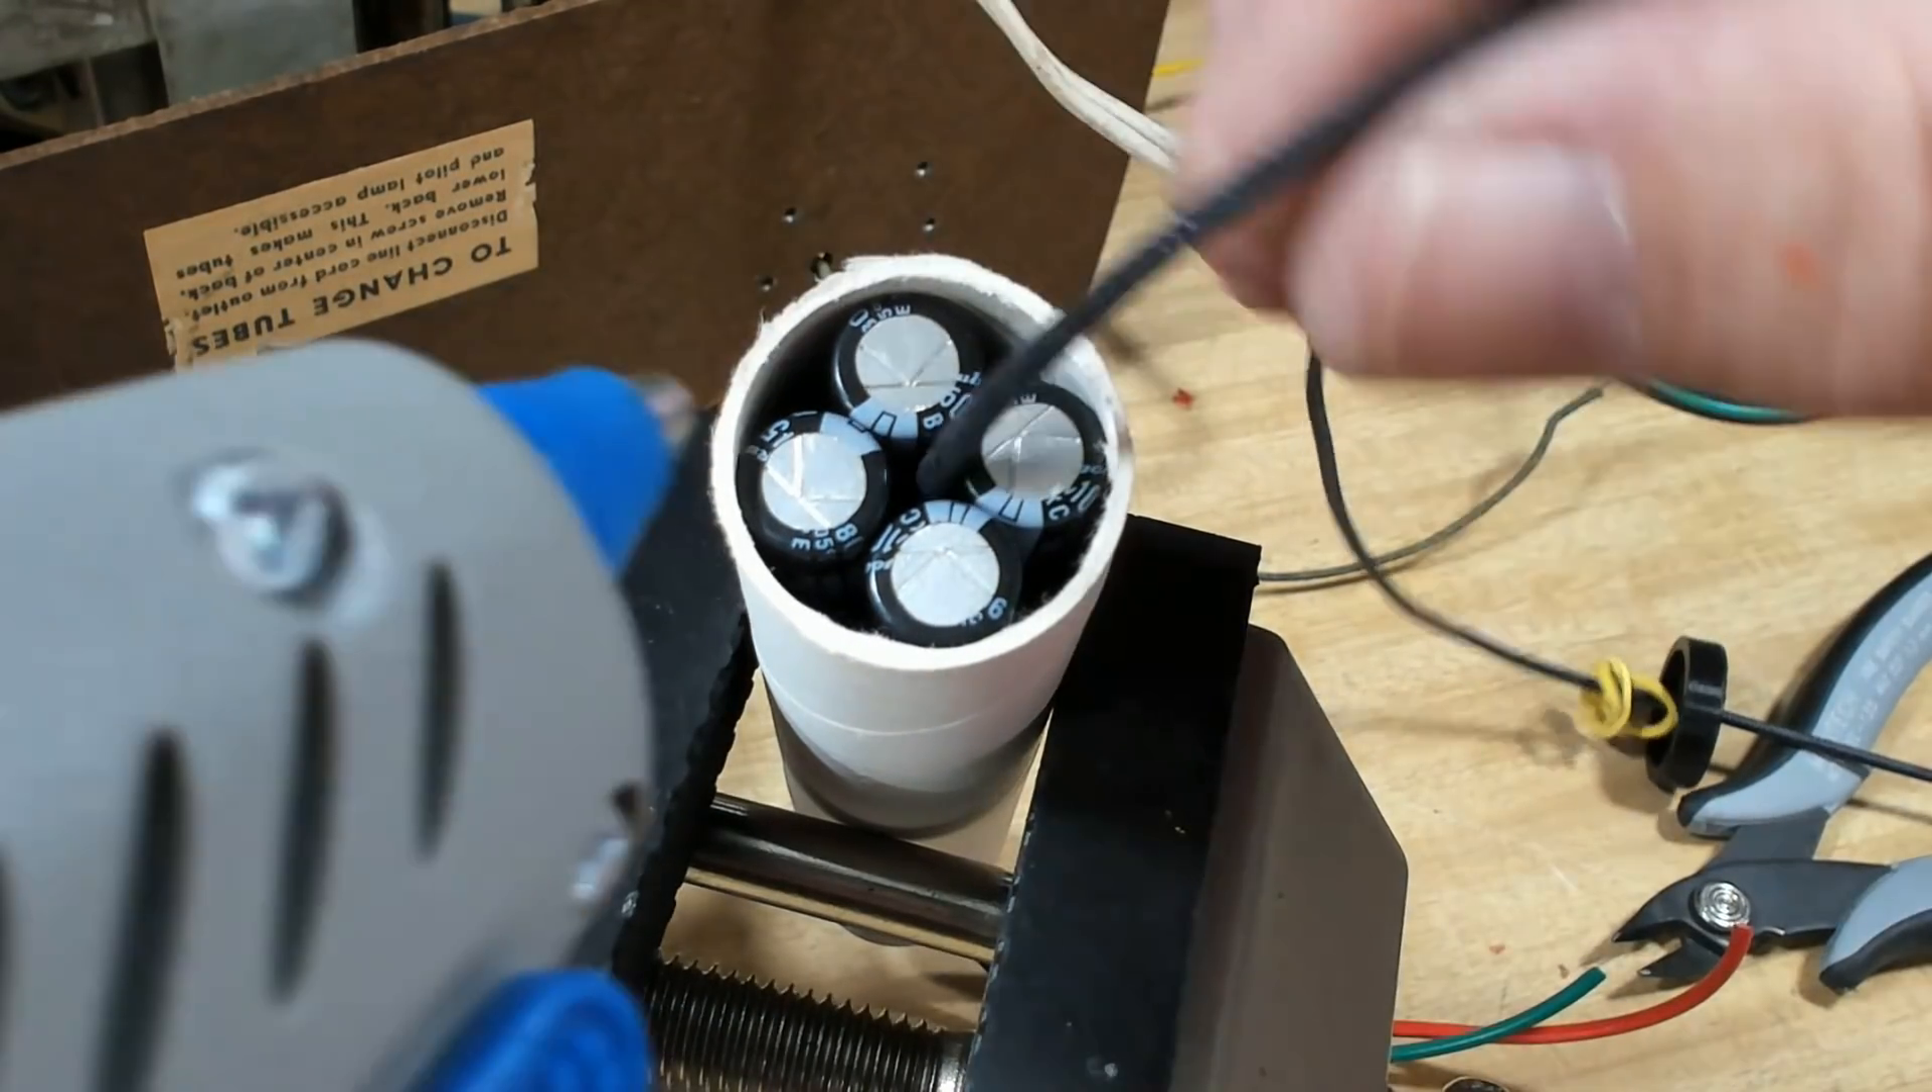I've slid the capacitors into the tube it's going to go into, just to make sure it's all symmetric and lined up.